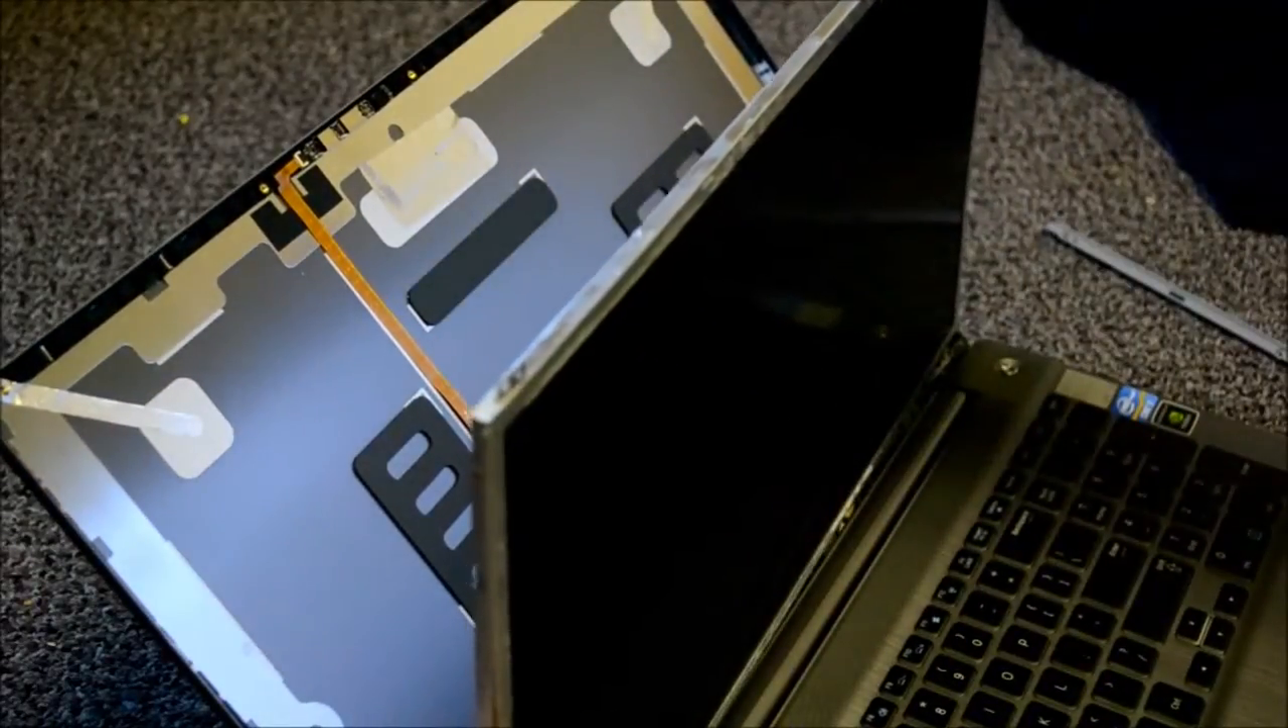You'll notice that the screen is free.